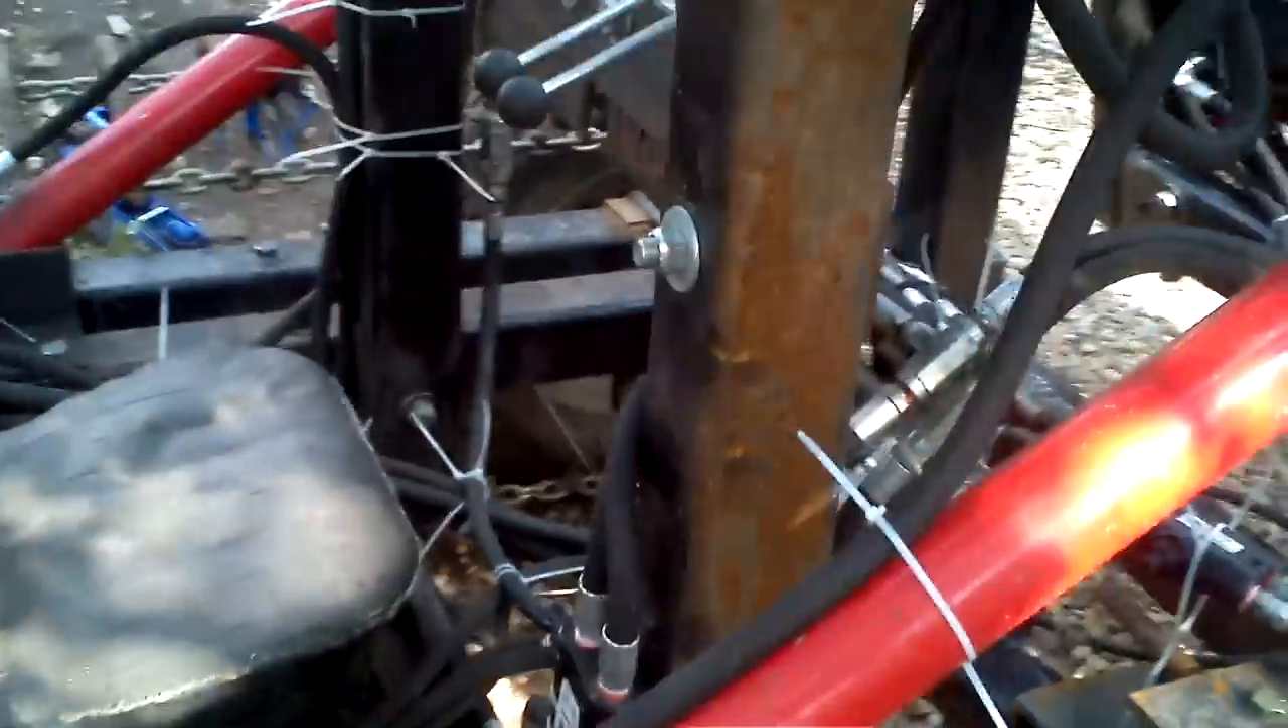Aaron has also gone through and continued my initial zip tie work of securing the cables to clean them up.